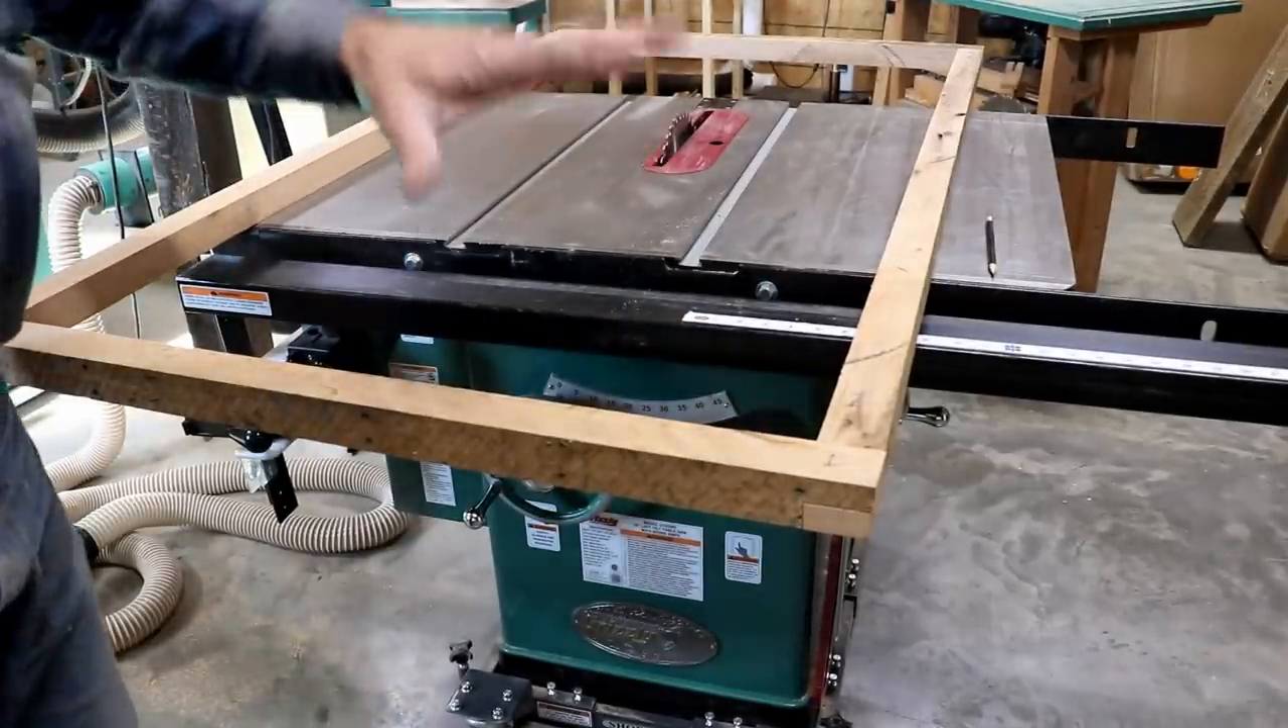So you can see I've got the frame built.